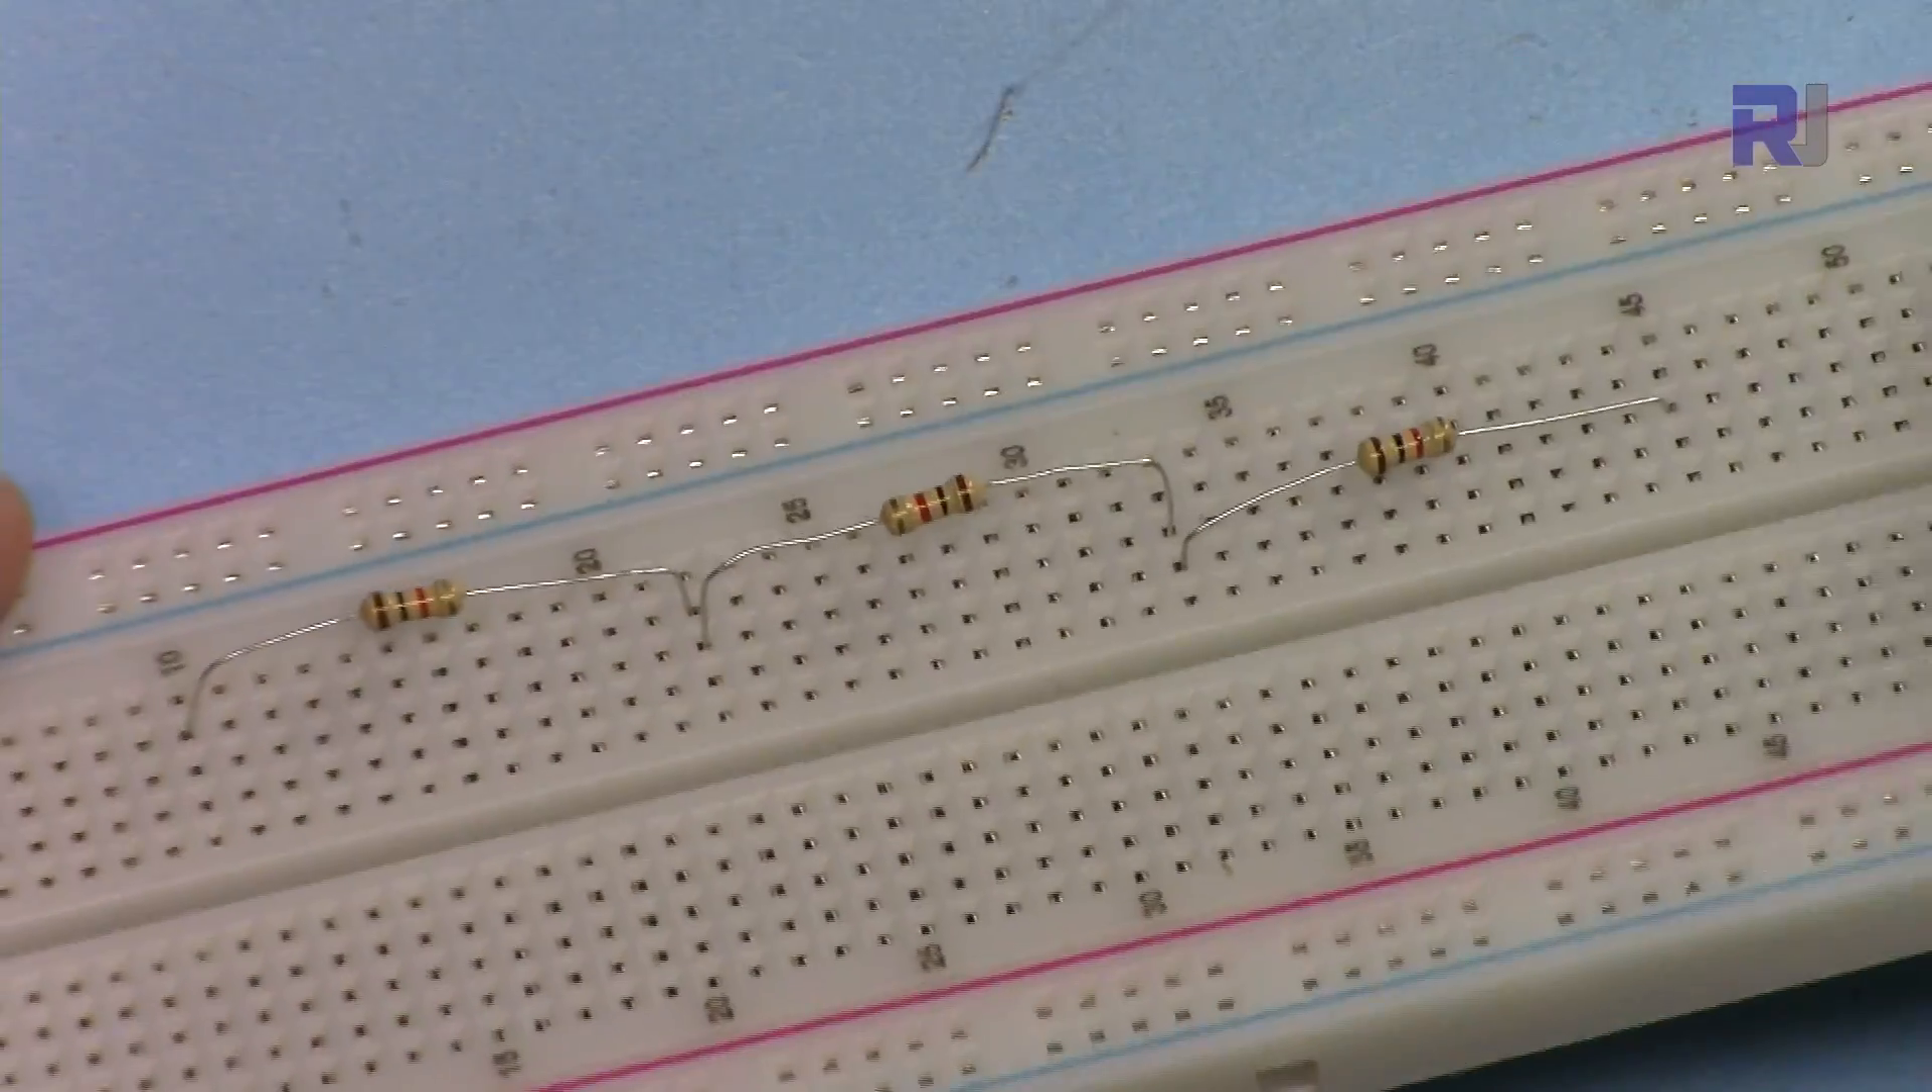And here I have connected now three resistors in series.